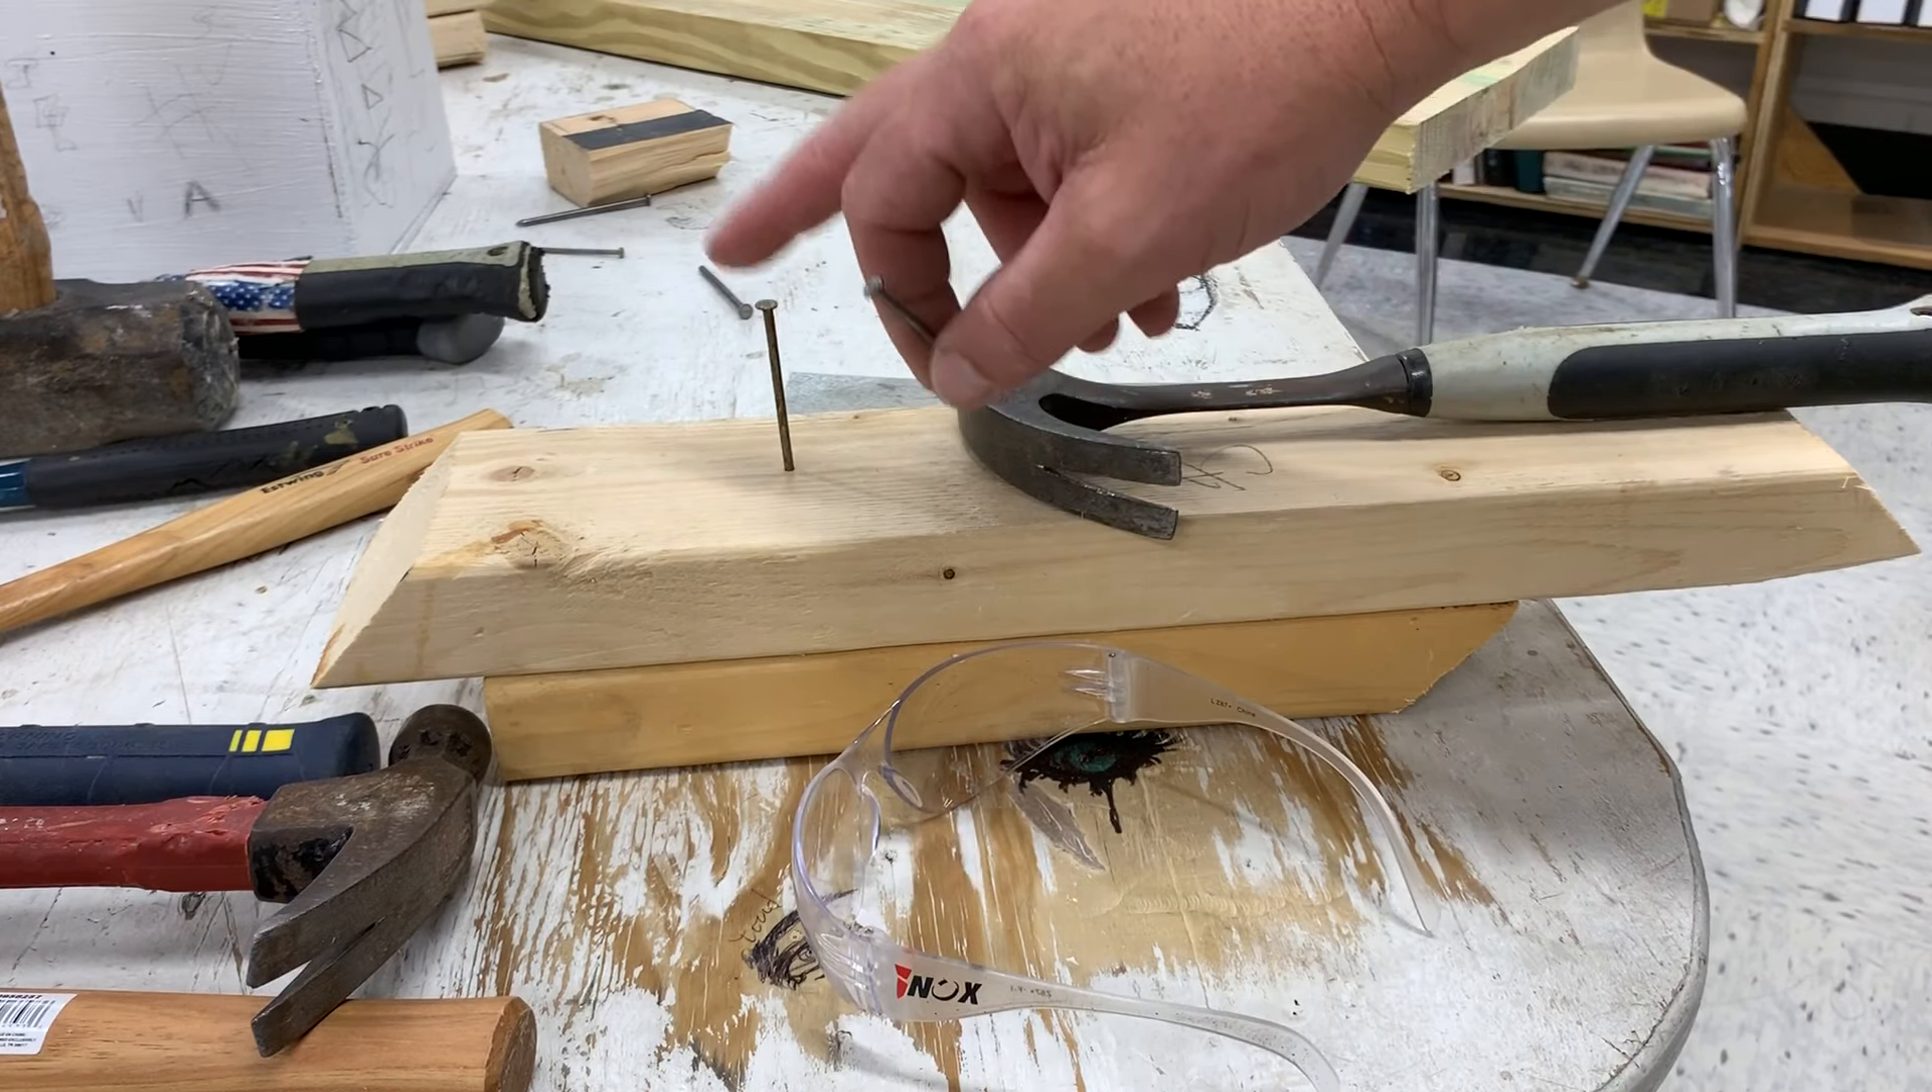You're going to need some nails and I have two sizes here for four penny and I've got a six penny that's already started.